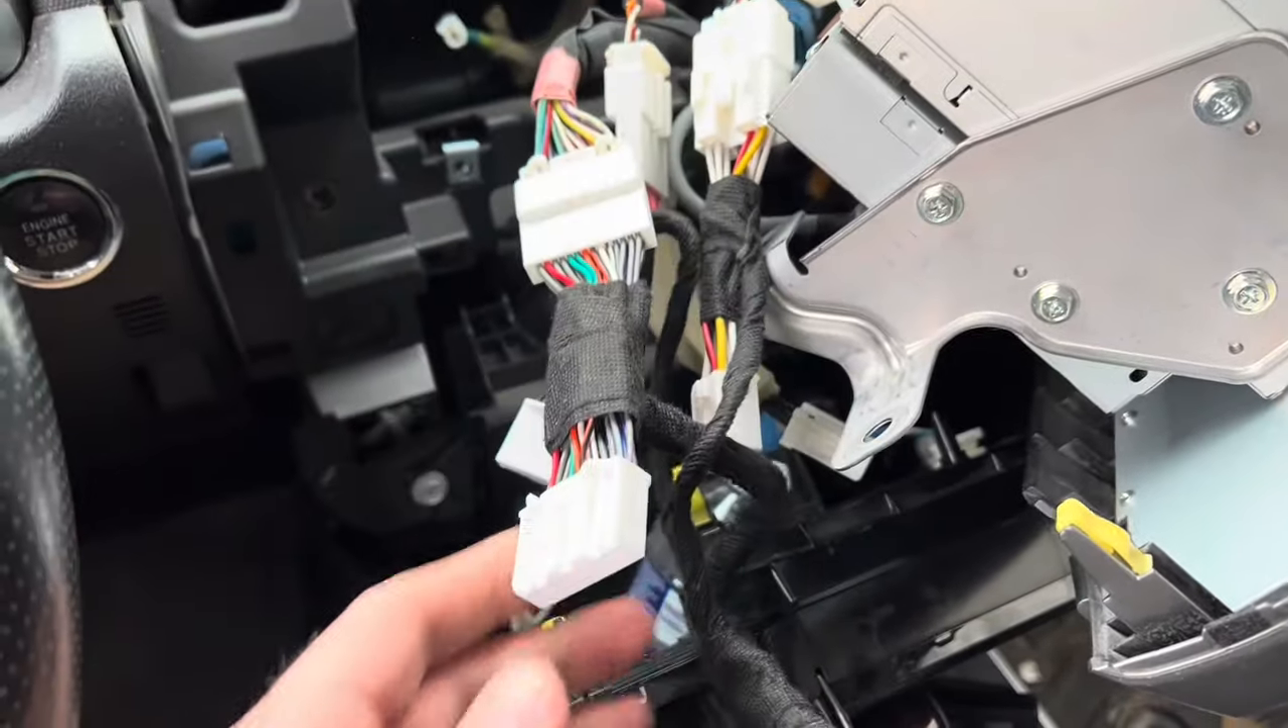I haven't plugged back into my head unit yet.